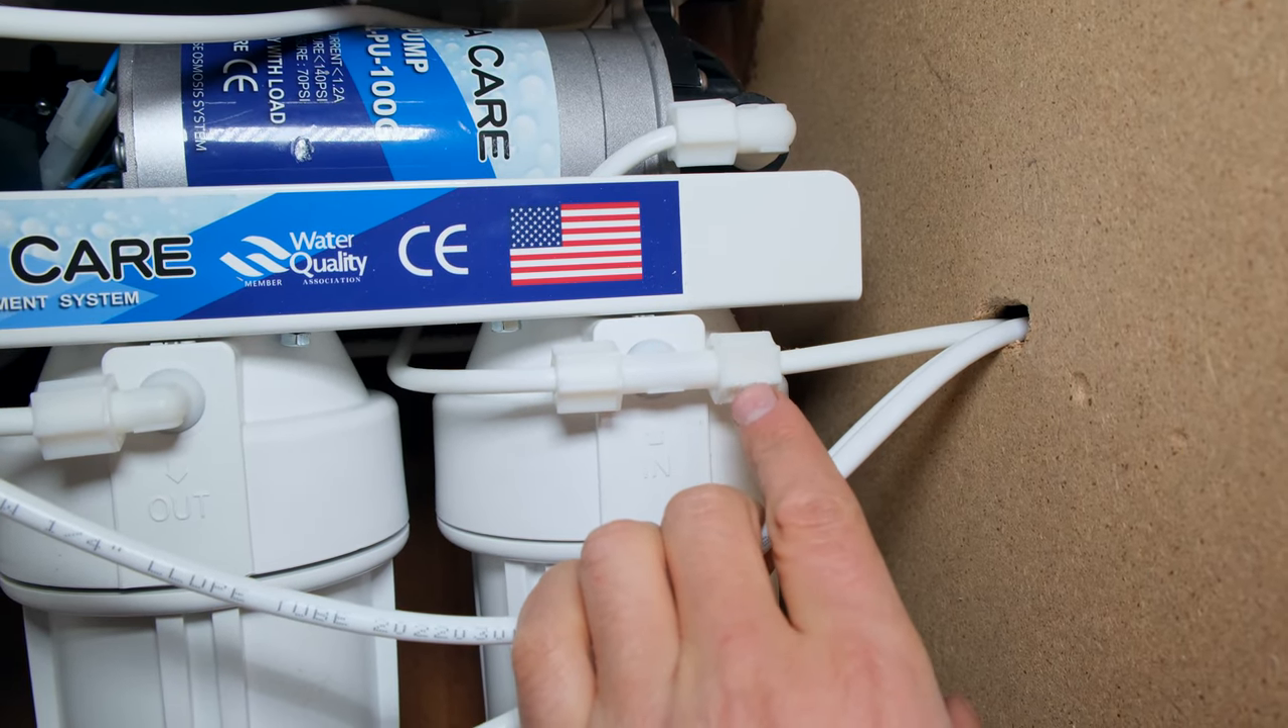All right so the first pipe is already connected over here i've already pushed it in there.